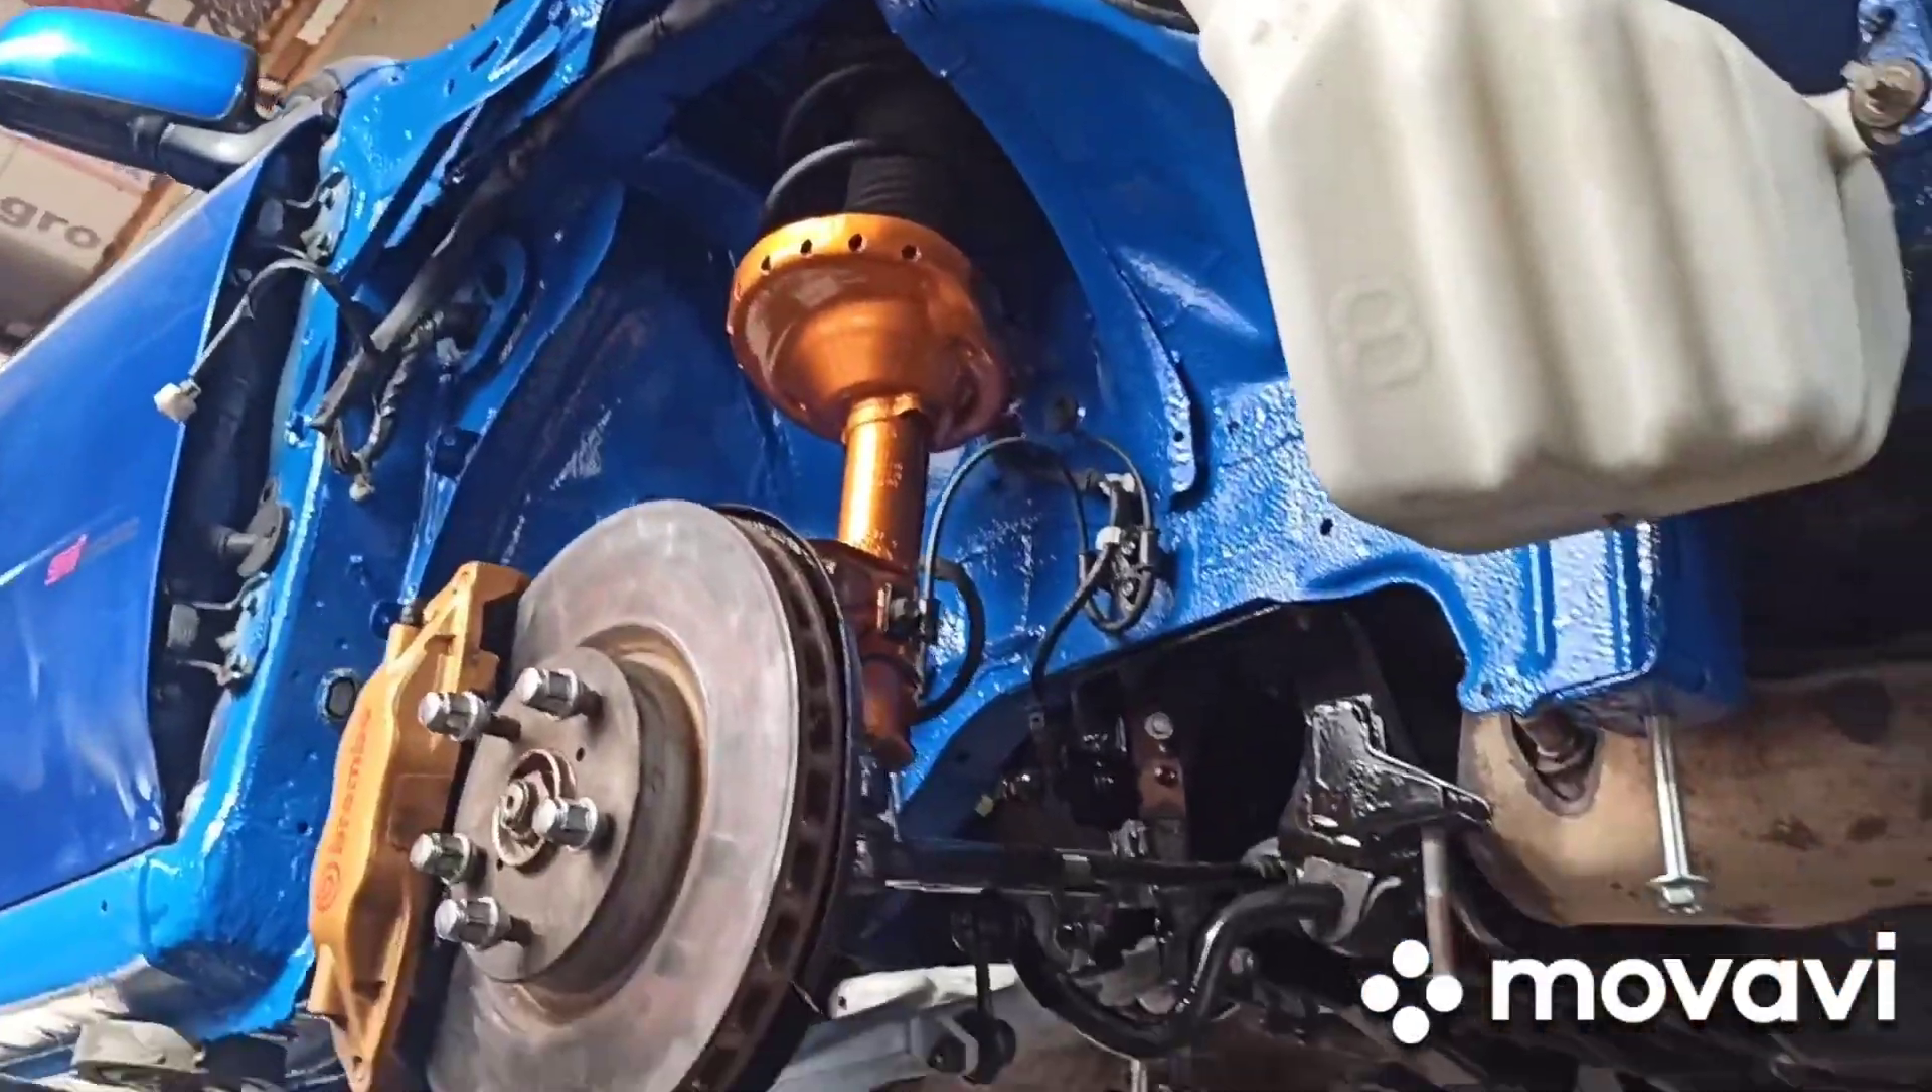Amorki już wylądowały na swoje miejsce.